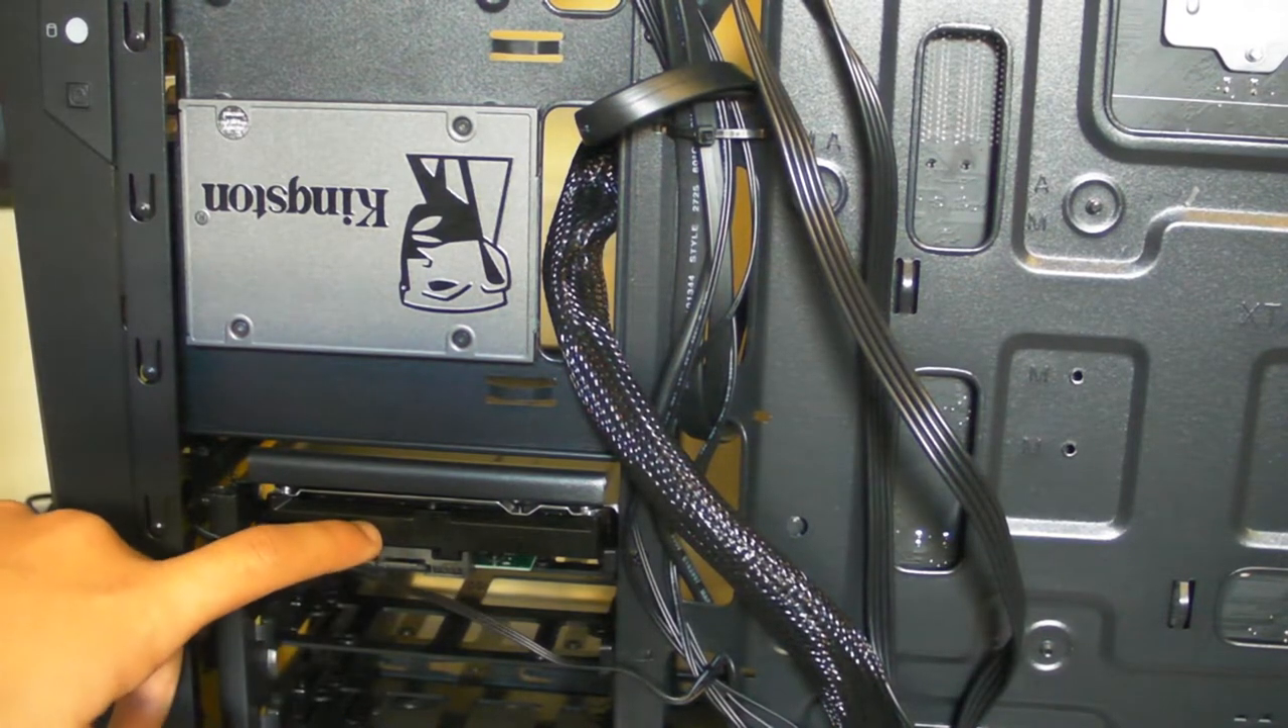So Both of my SSD and hard drive are in.